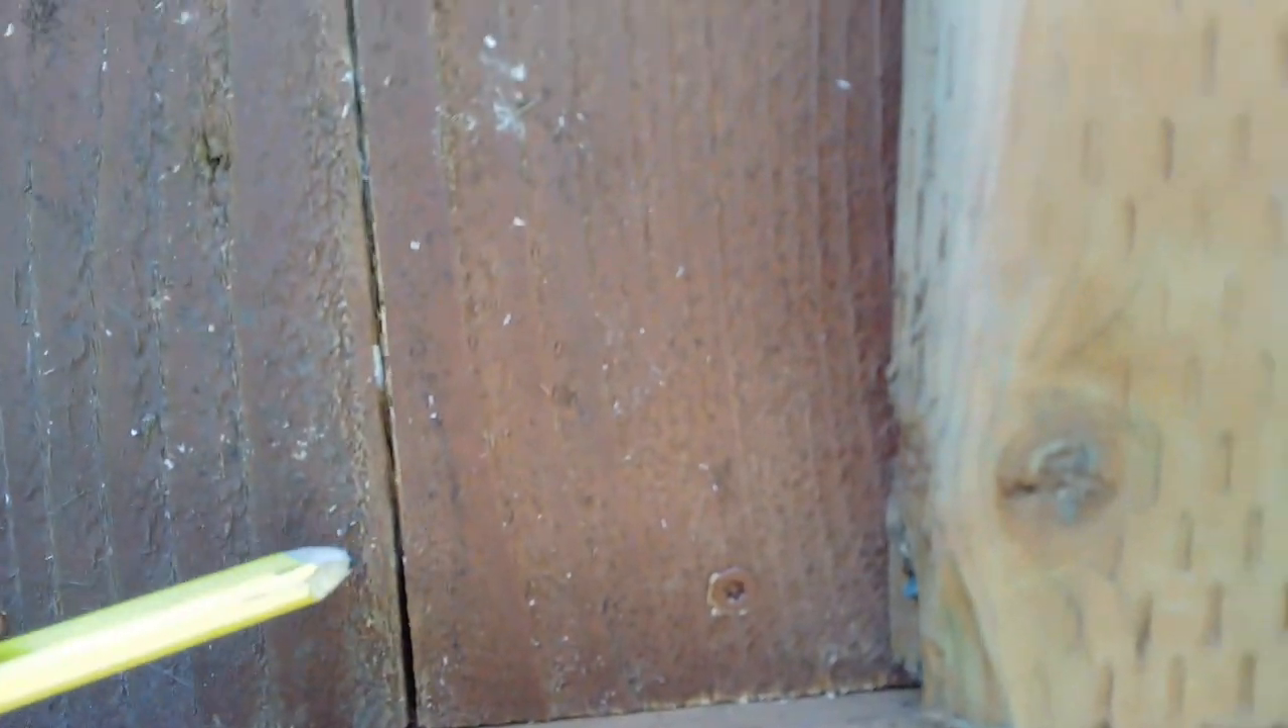Now if you see right here real close I still have a gap here I haven't filled that in with silicone.